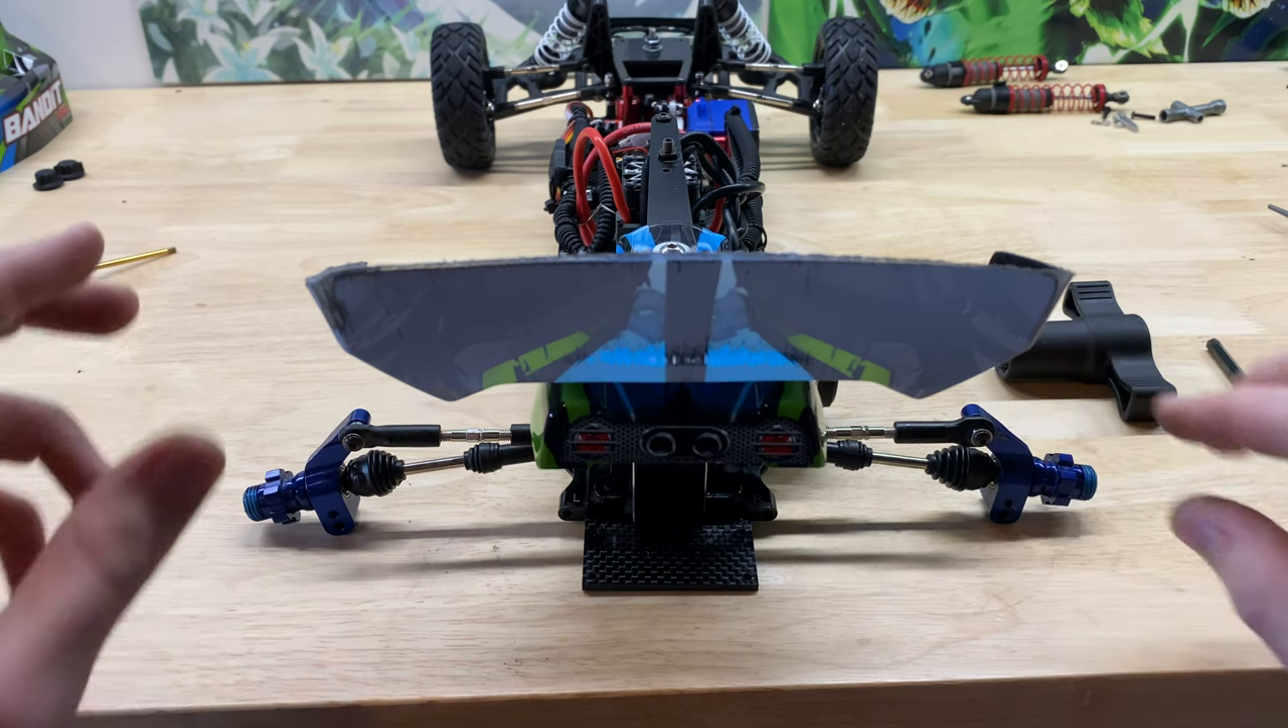All right both new drive shafts are on.